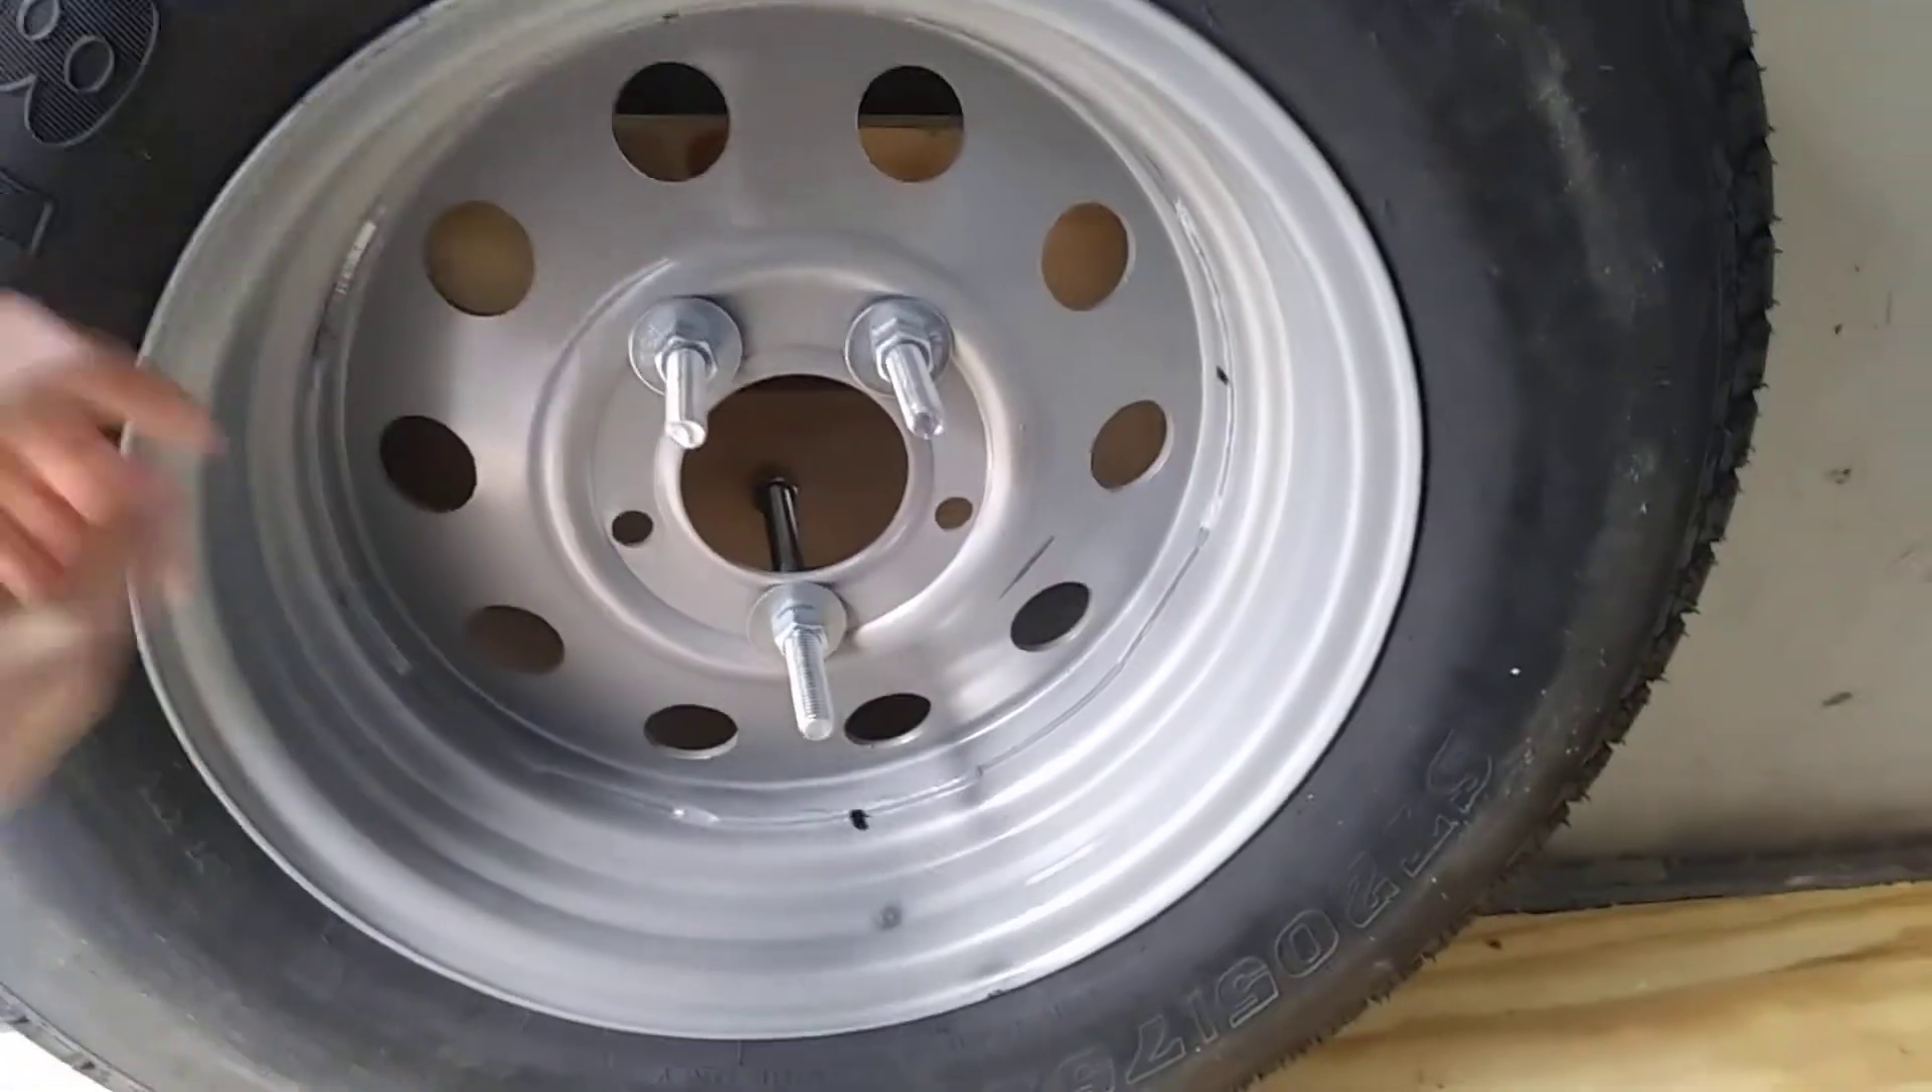So that's what it looks like for the tire not on there and then here's the tire on there and that's what it looks like with the tire on there.